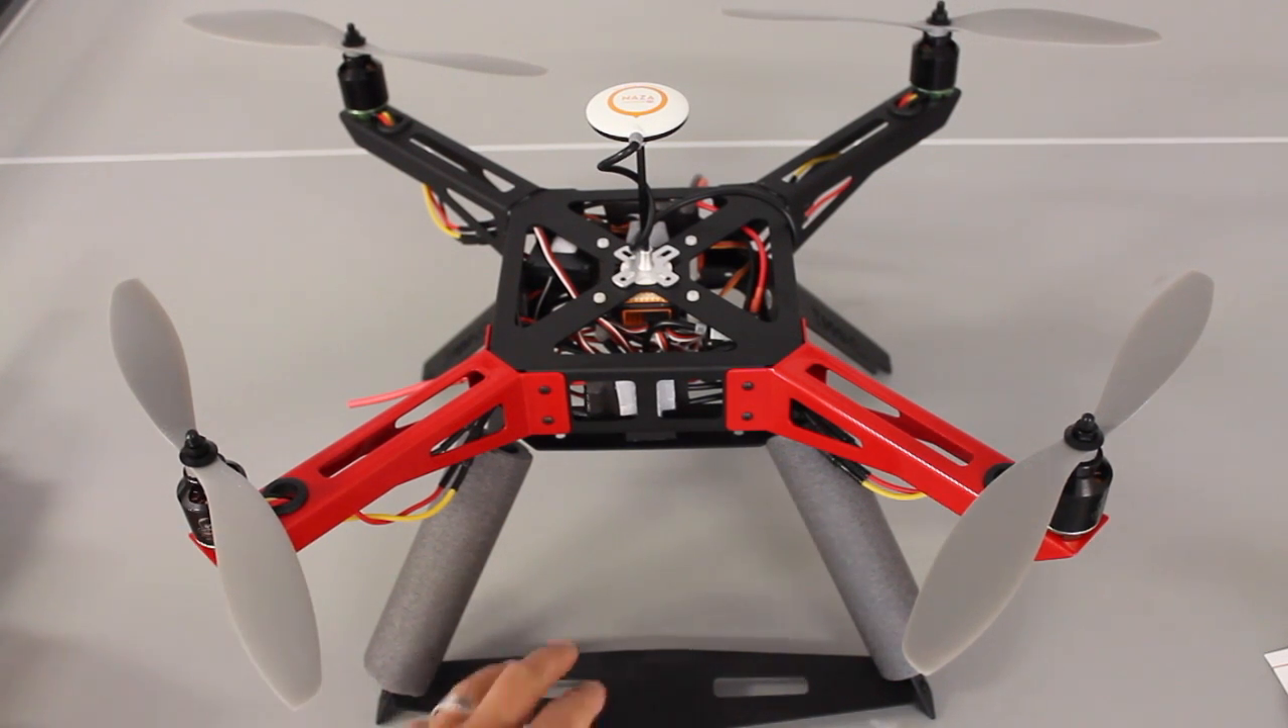Our landing gear is mounted, have props on.